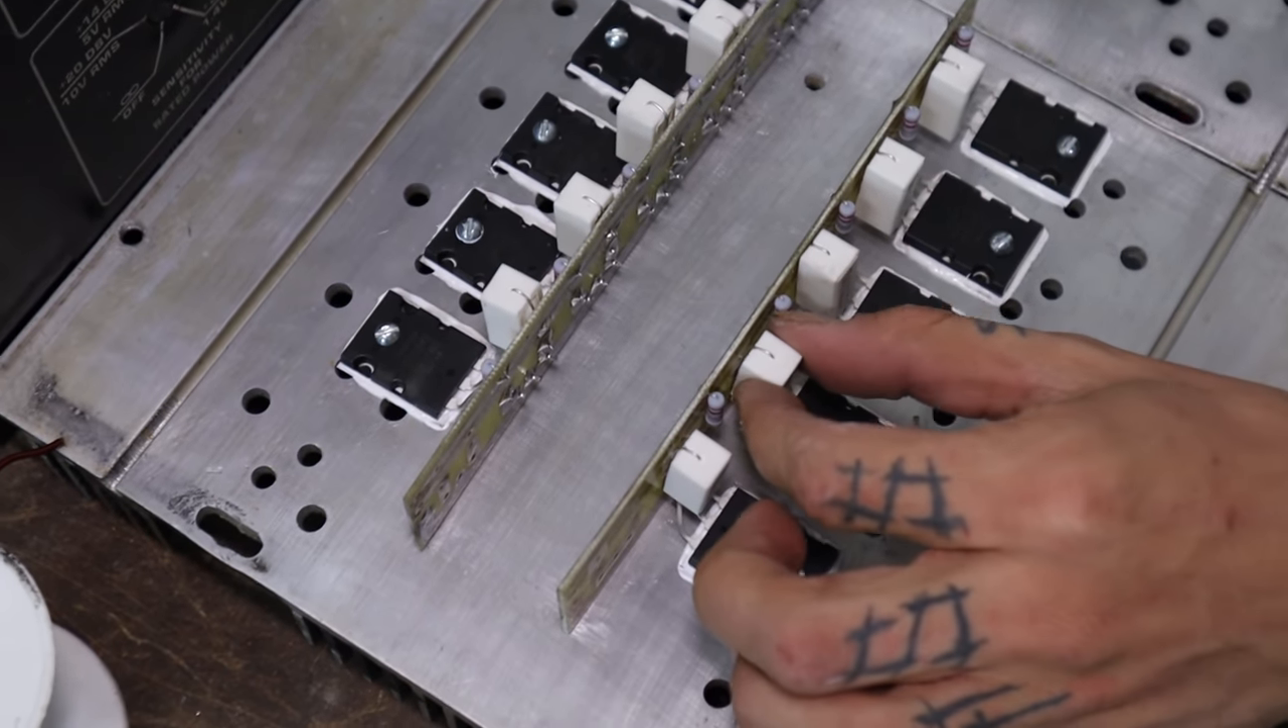Aquí mostrándoles que ya quedaron puestos los transistores después de como tres meses.